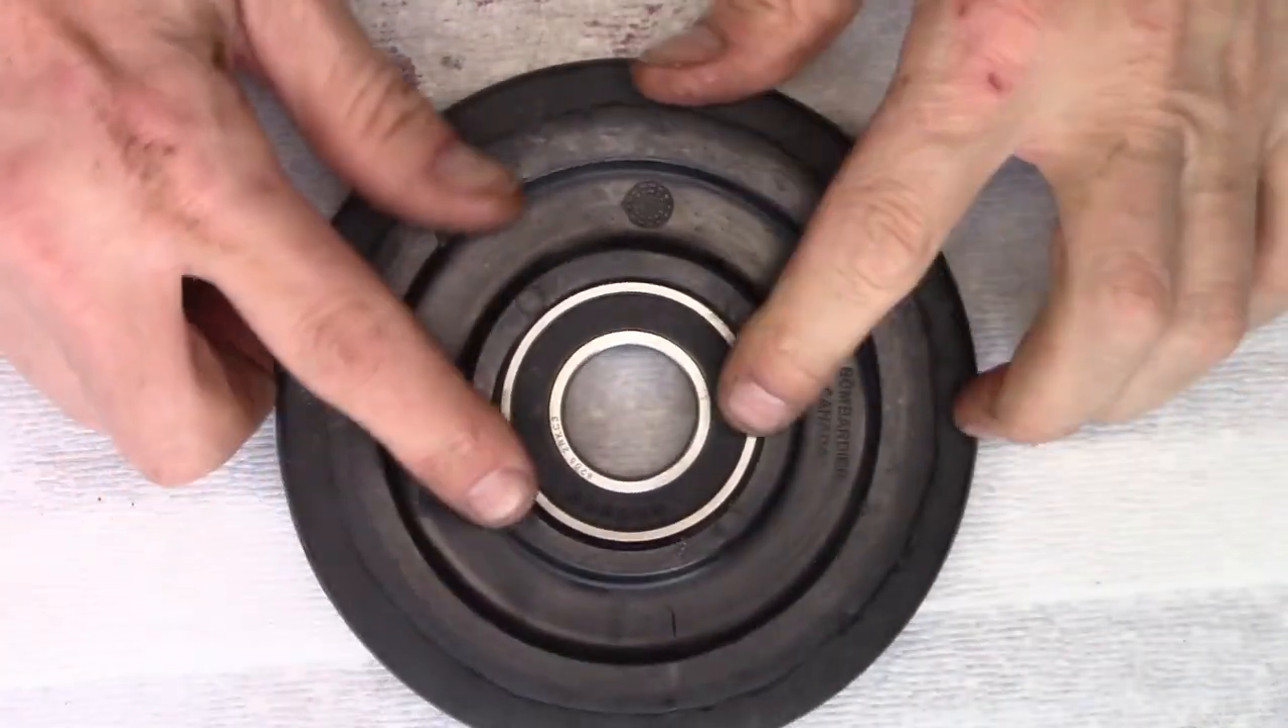You can see the new bearing fits in there really well and the only thing we have left now is to put this snap ring back down in there.